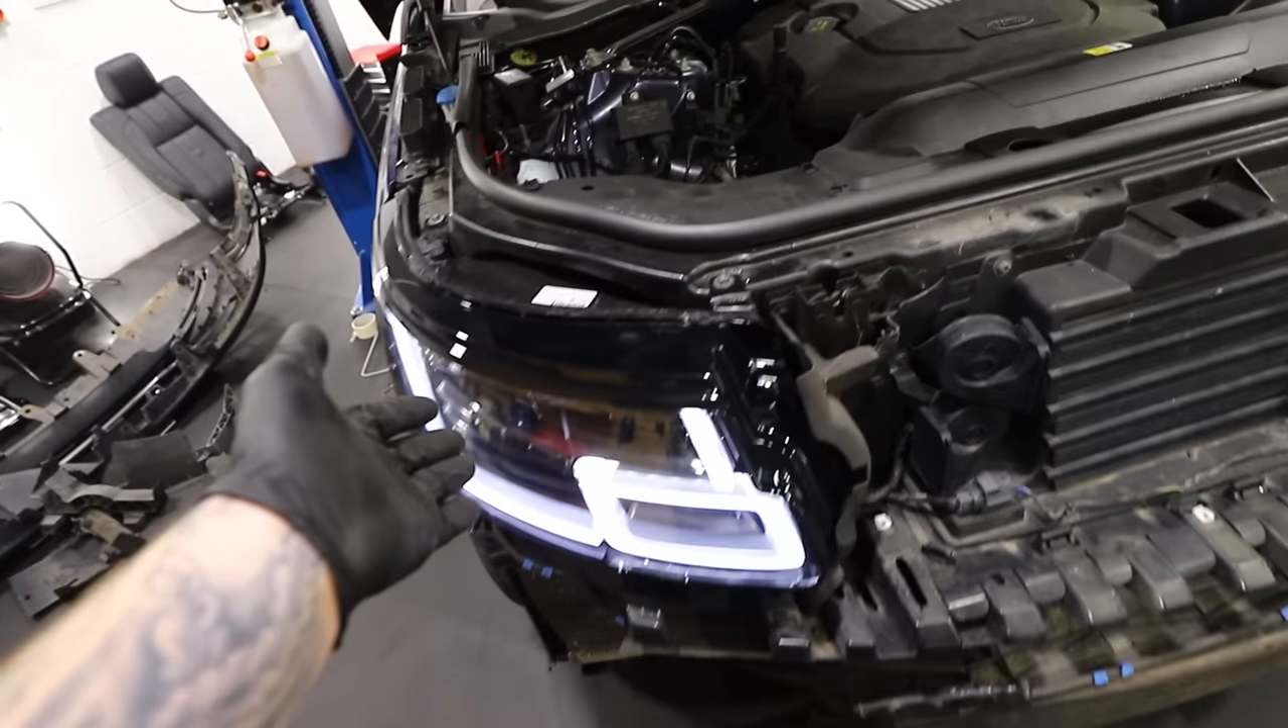And there we go the new headlights in the expensive headlights in.